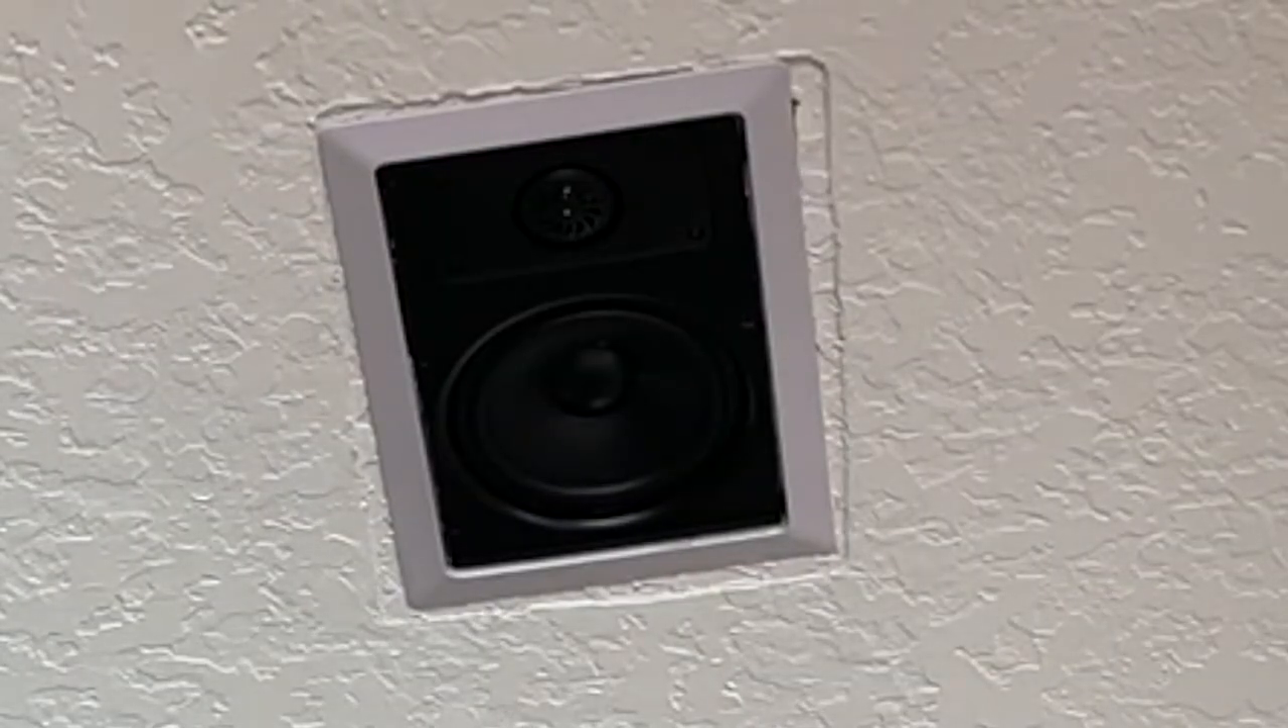So the speaker is installed and now it's just a matter of installing the grill.